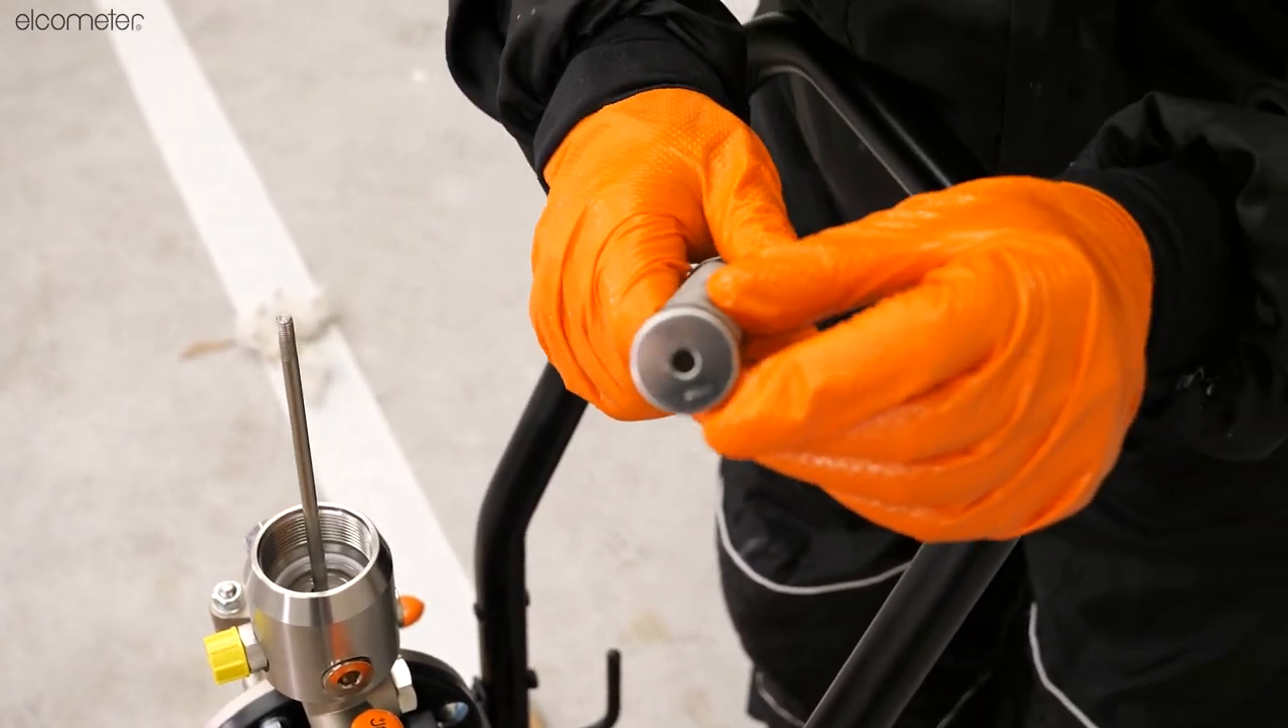The solid stem should now be exposed.